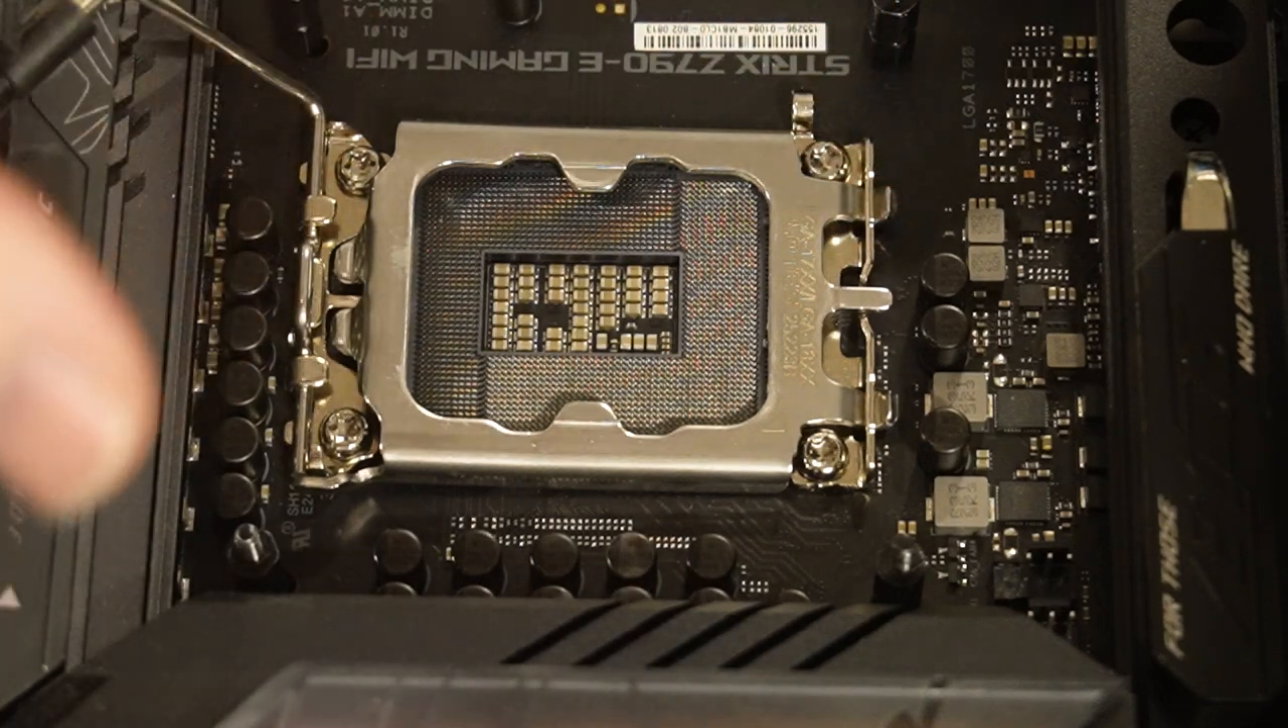We got CPU removed It's cleaned up Everything's done there.